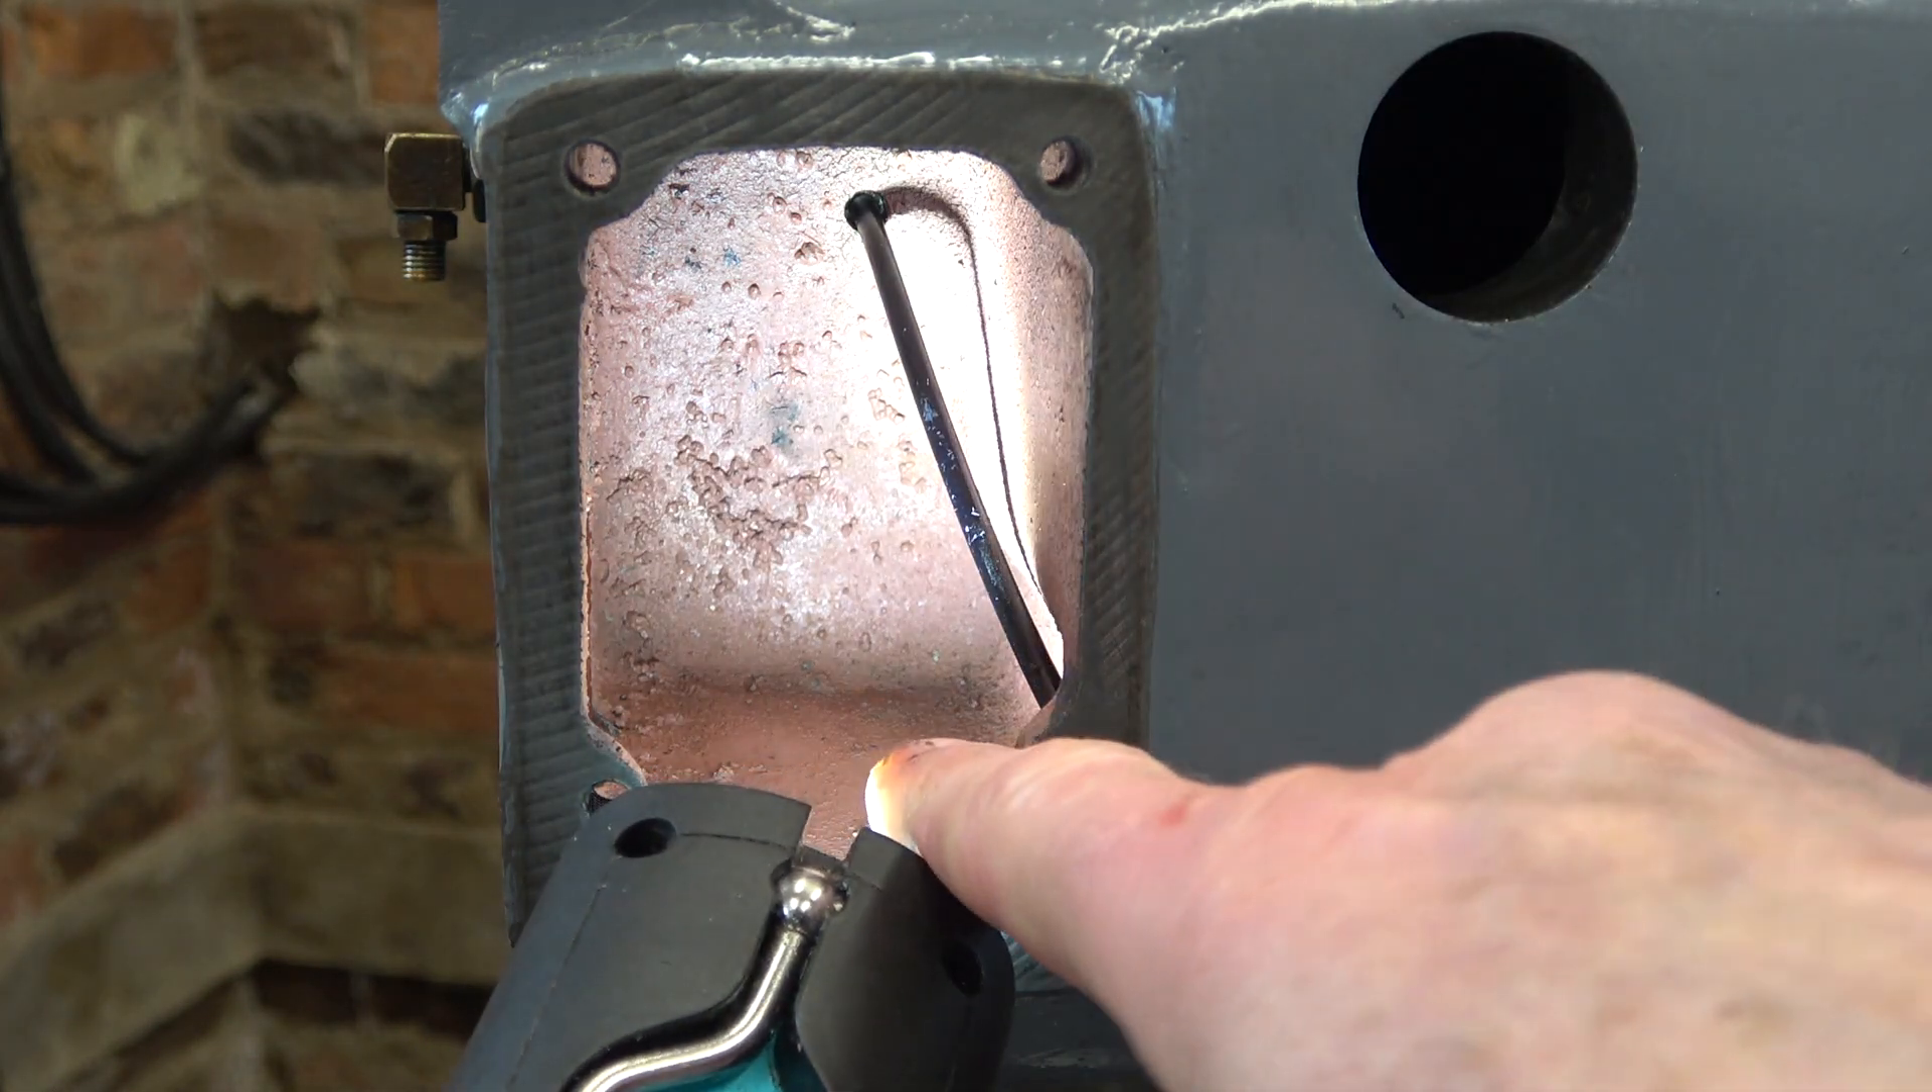Well I just took the front off so we can see what we're doing.